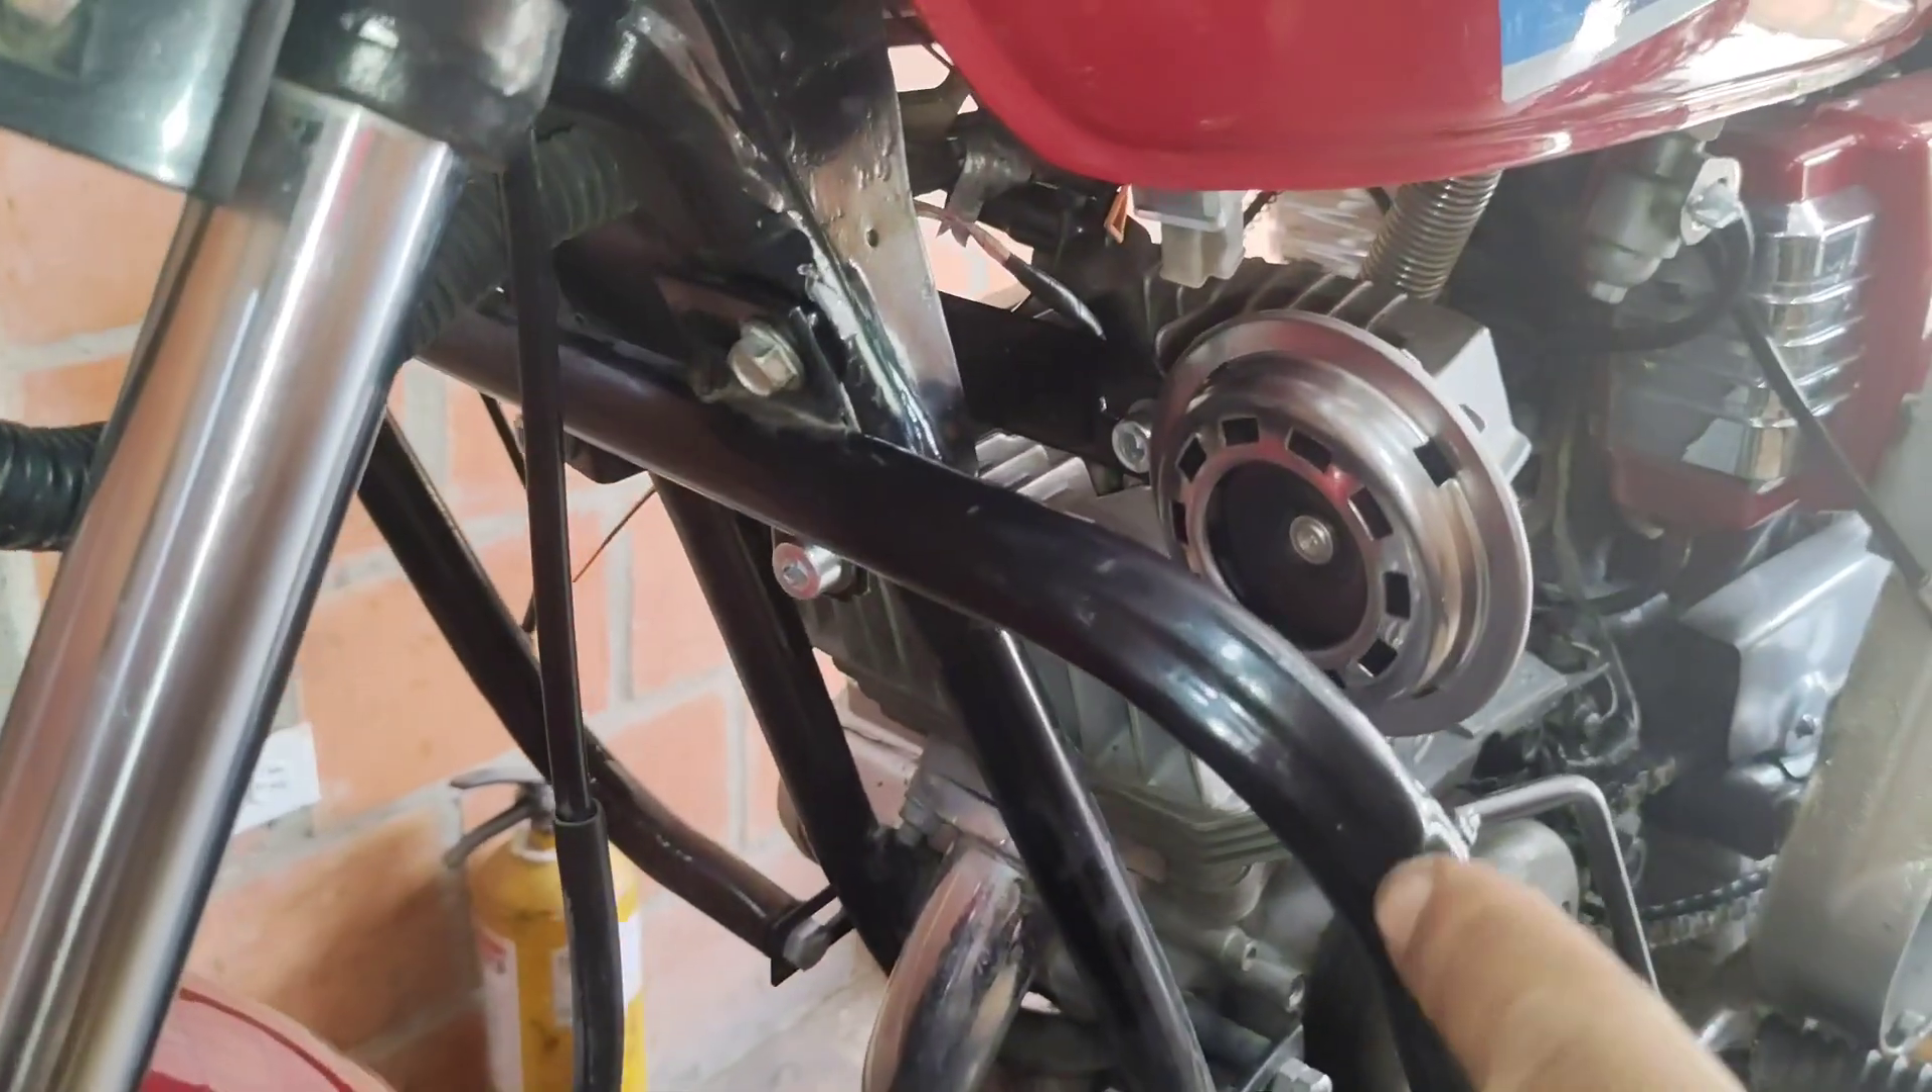Ya se puede apreciar como quedó aquí el pito montado.